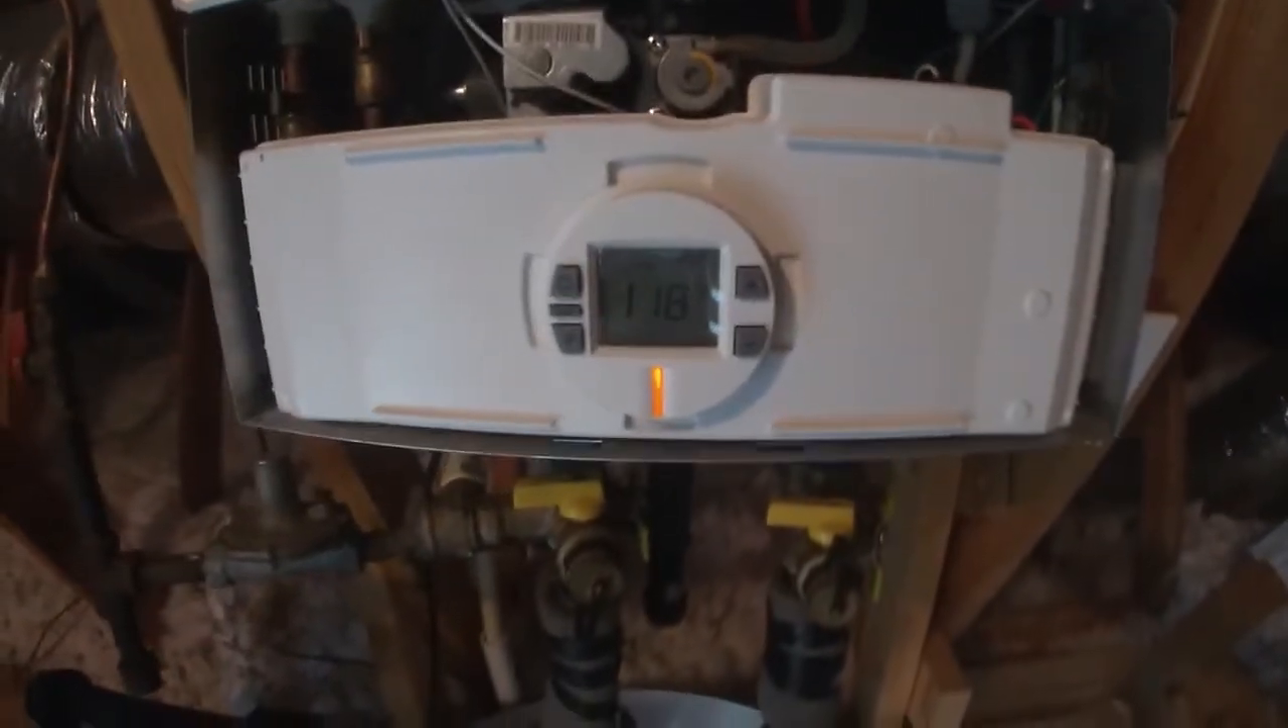Okay so I got the control panel back on and plugged it in everything looks good.